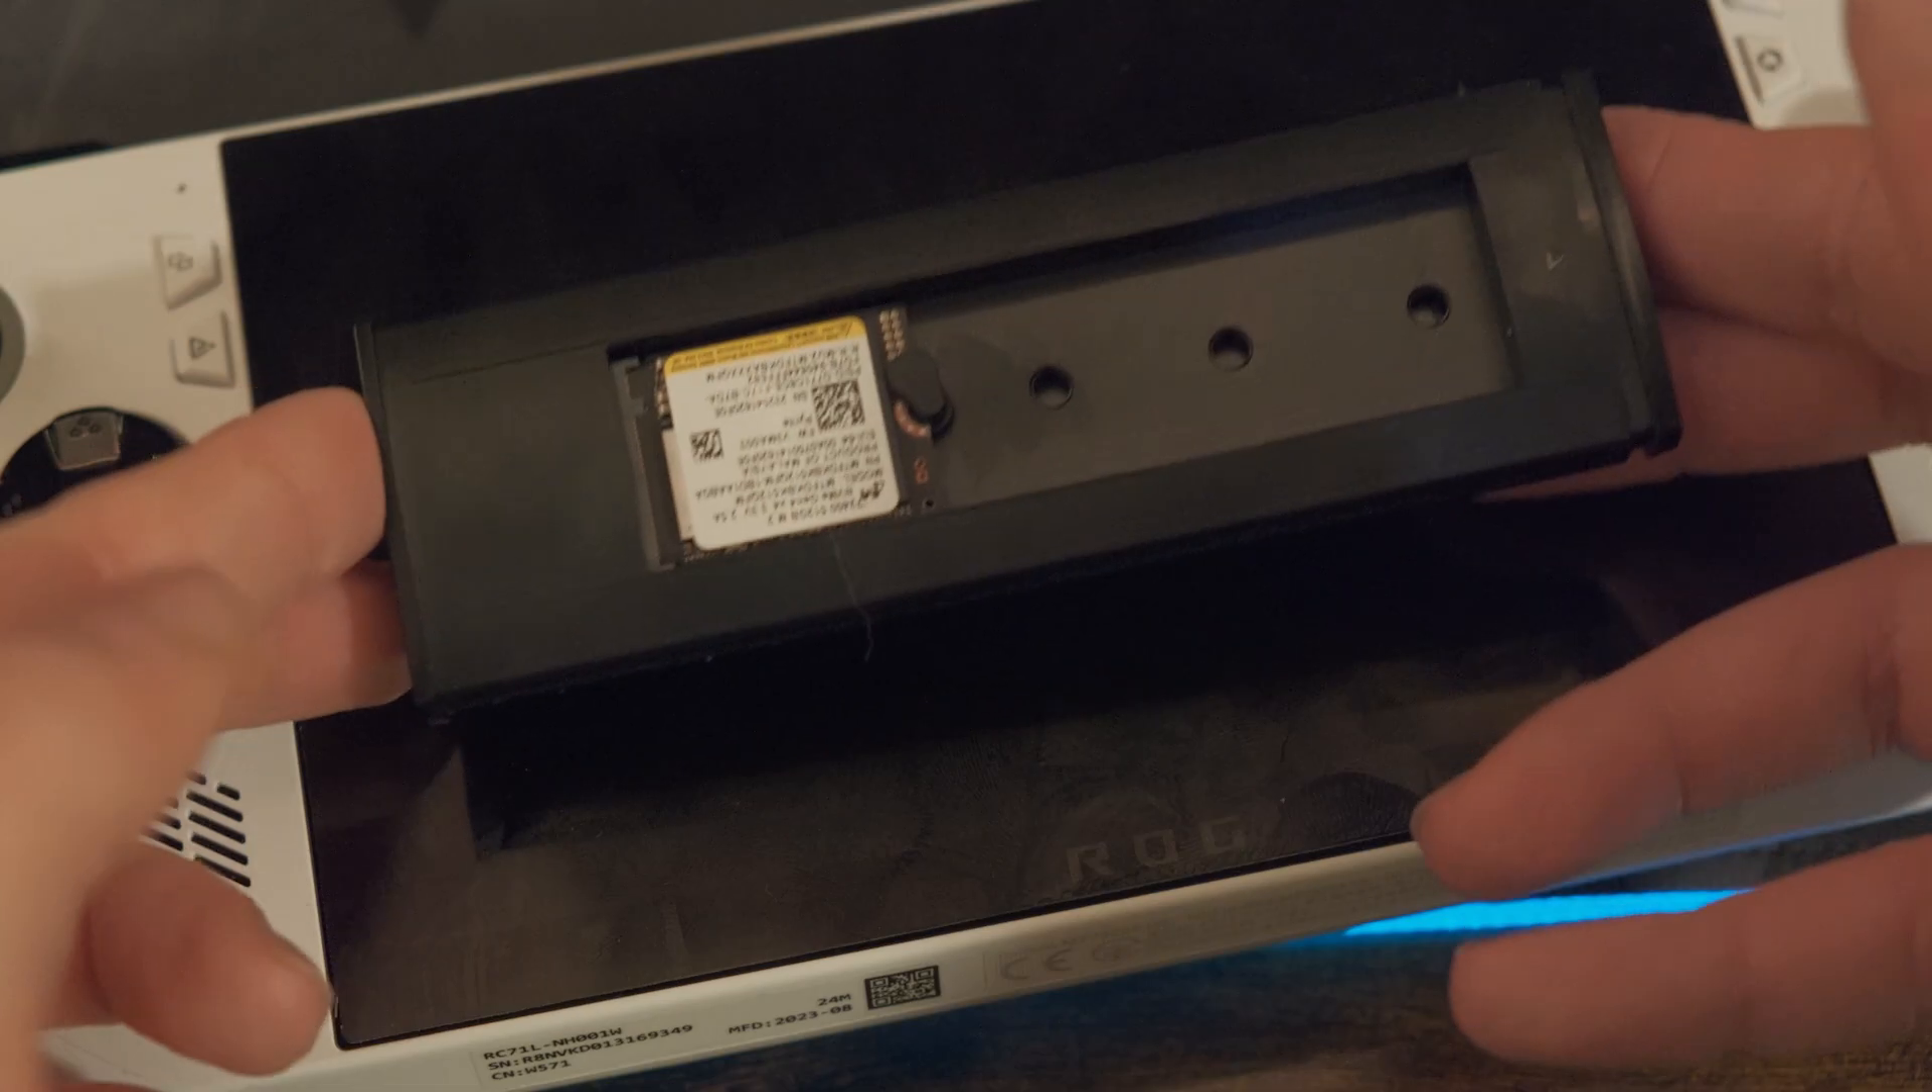So I've installed this SSD in this little caddy and this allows the SSD to be converted to a USB-C cable.